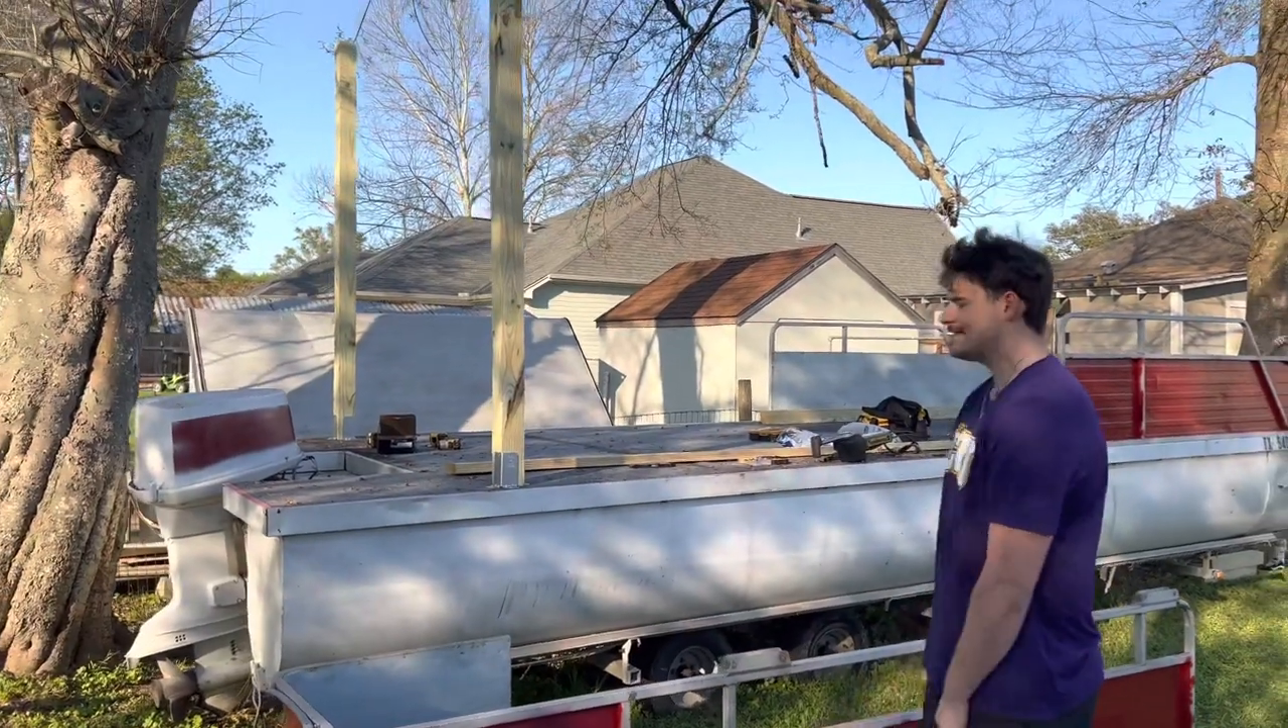So far we got two pillars up.